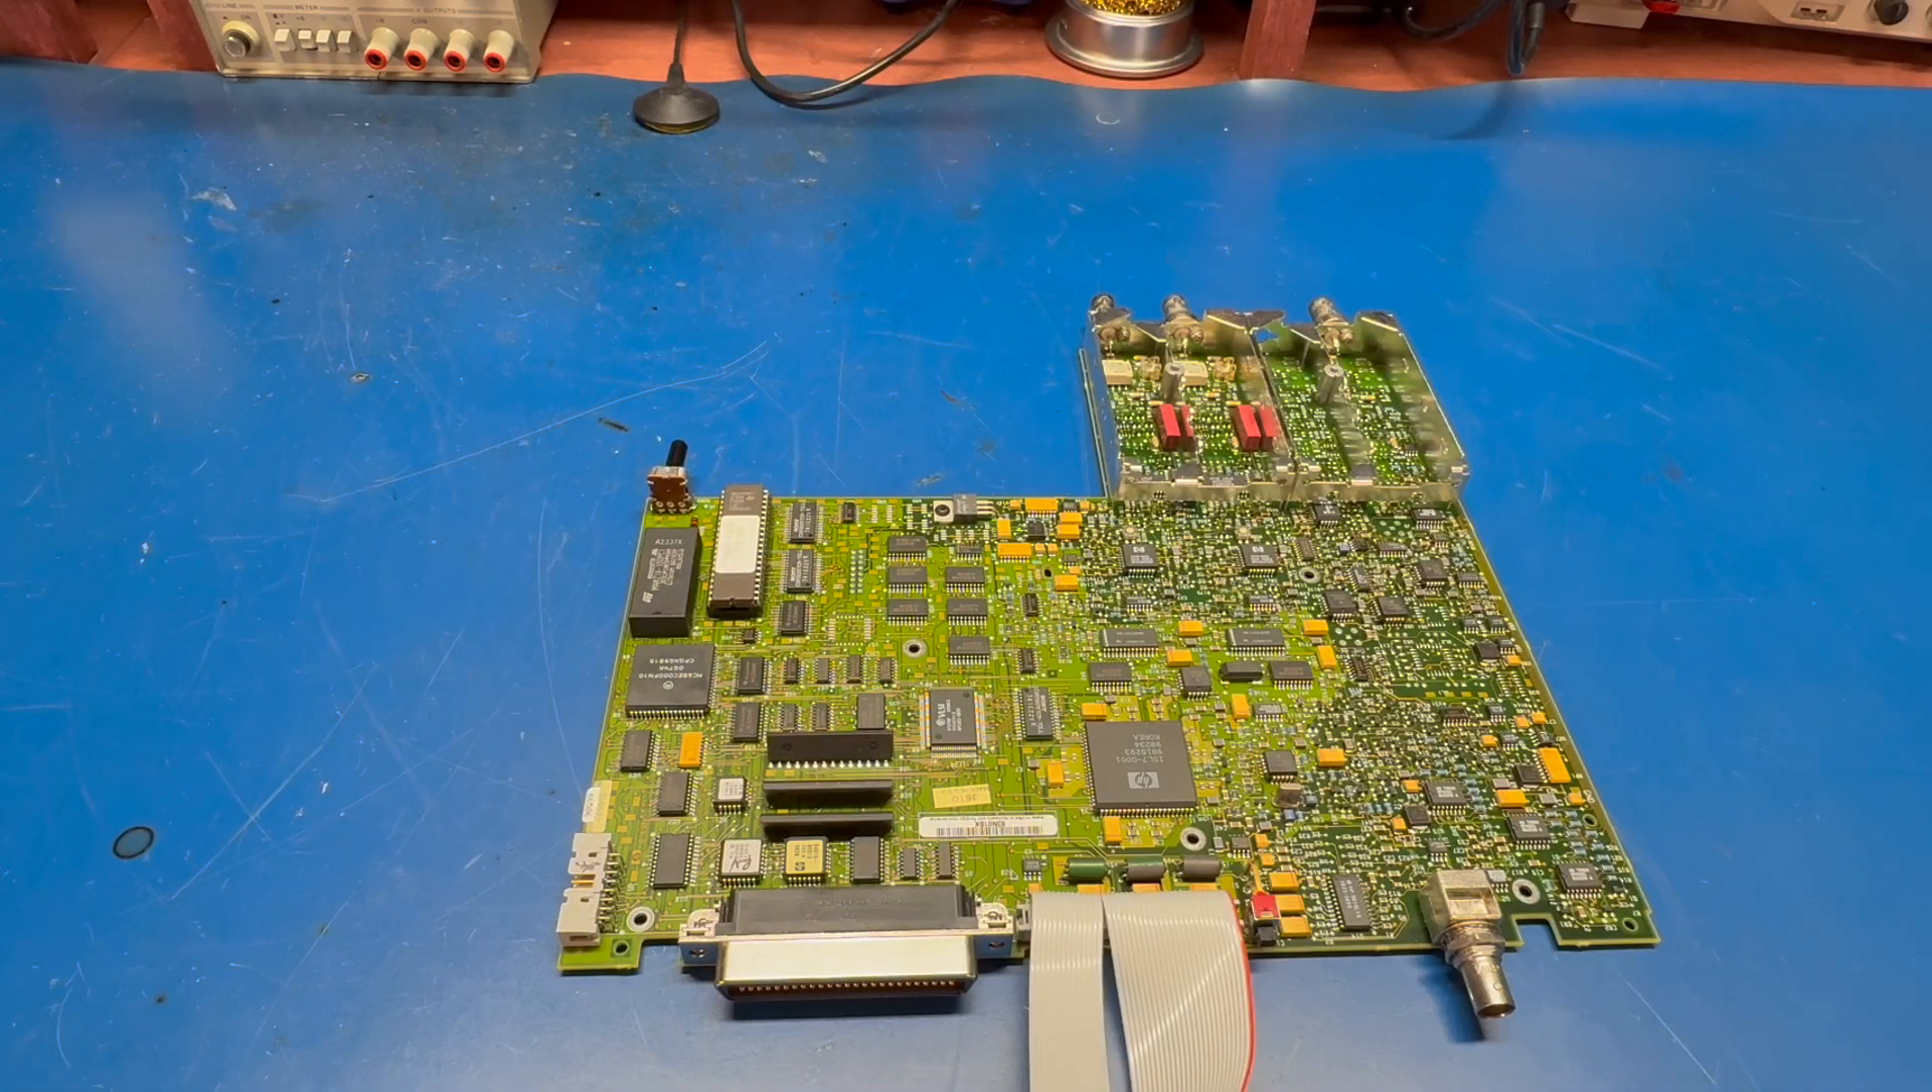All right we've got the main board out actually came out pretty easily.